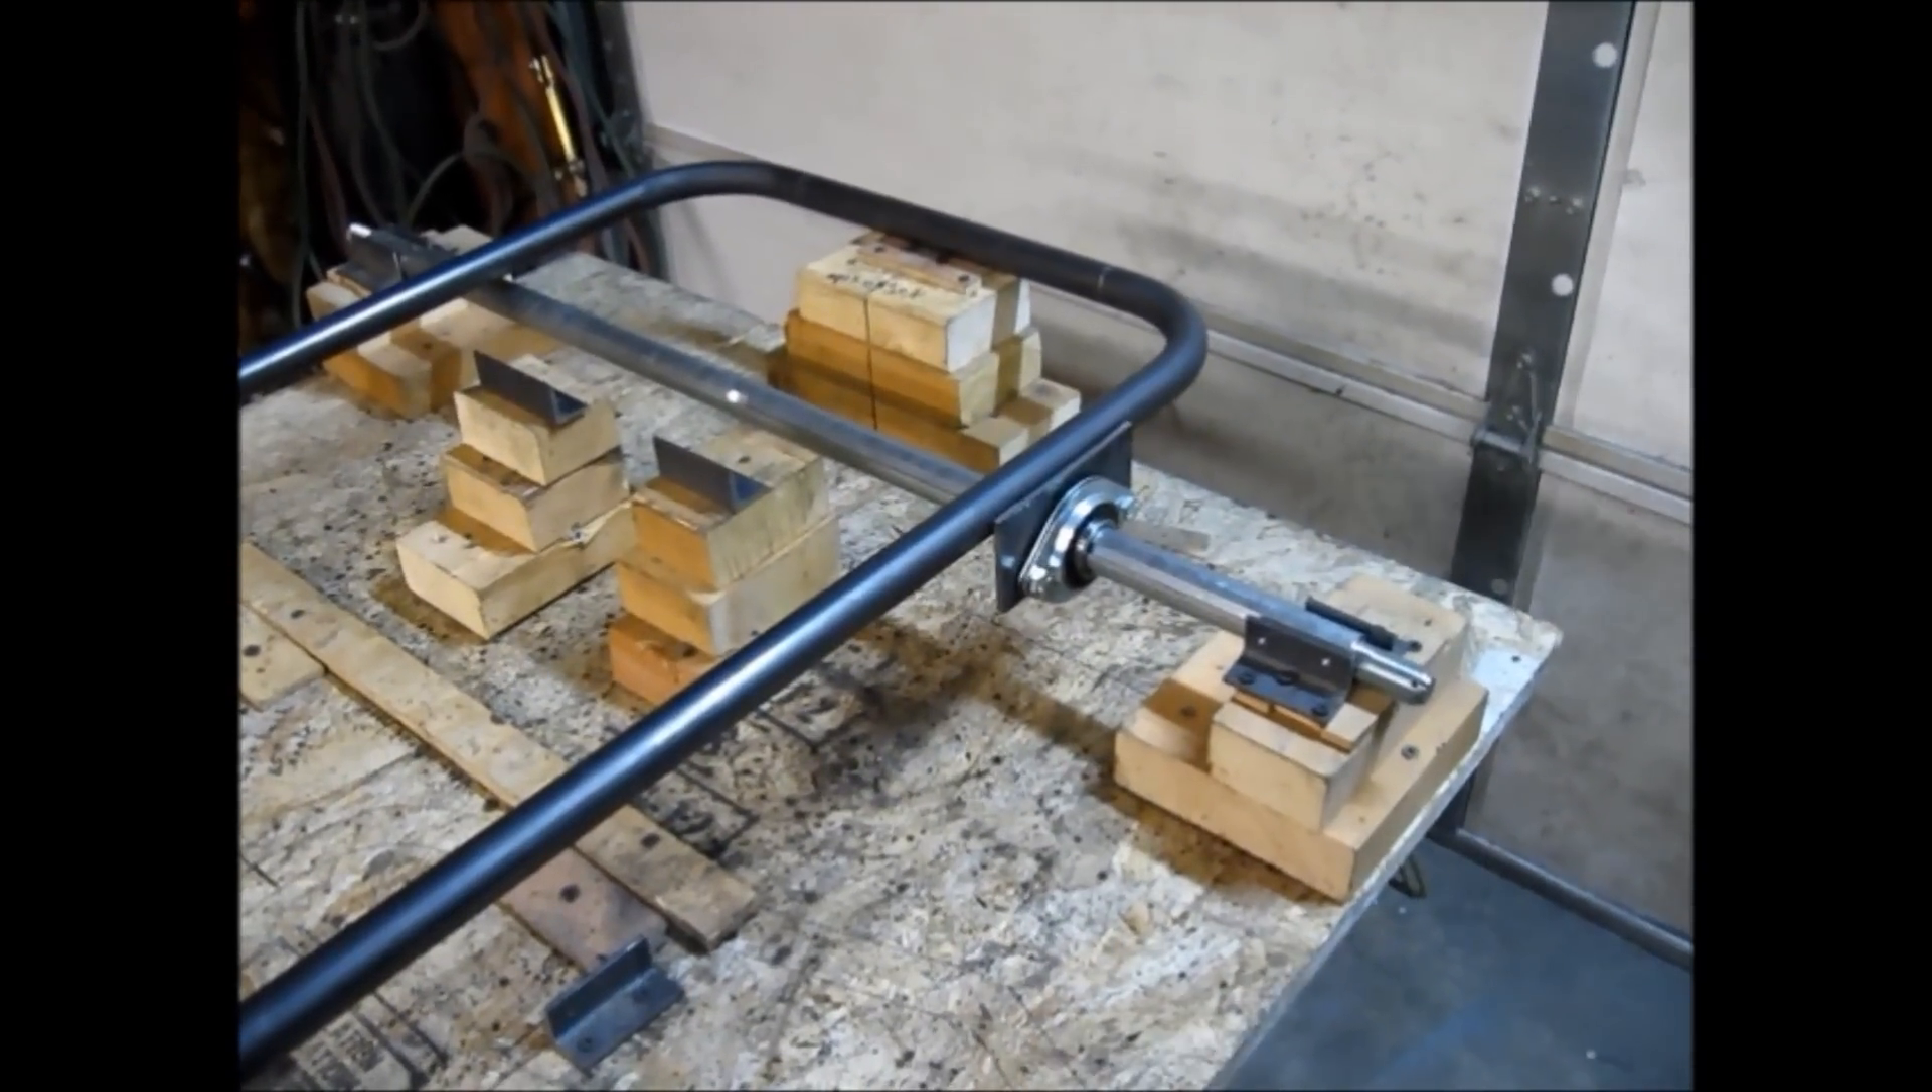I just slid an axle in there with the hanger and the bearing in place so you can see how that goes together.